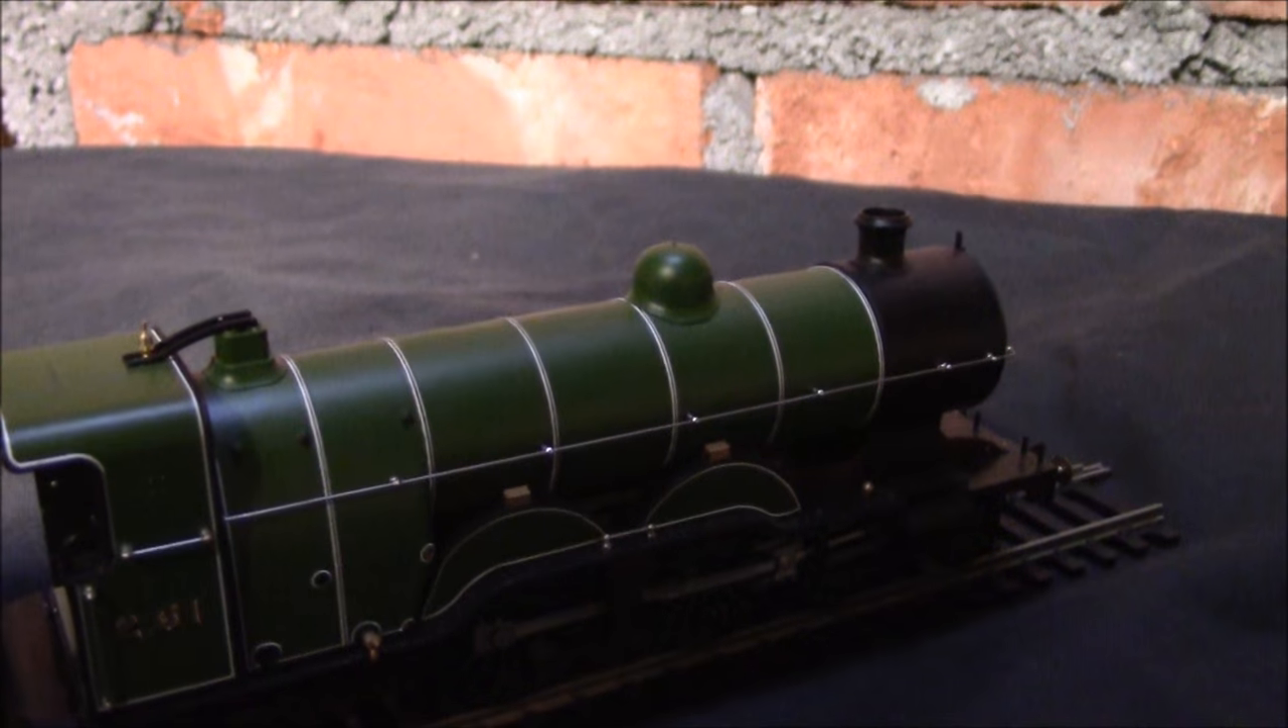Quite a large gap from the dome to where the whistle and safety valve is isn't it.